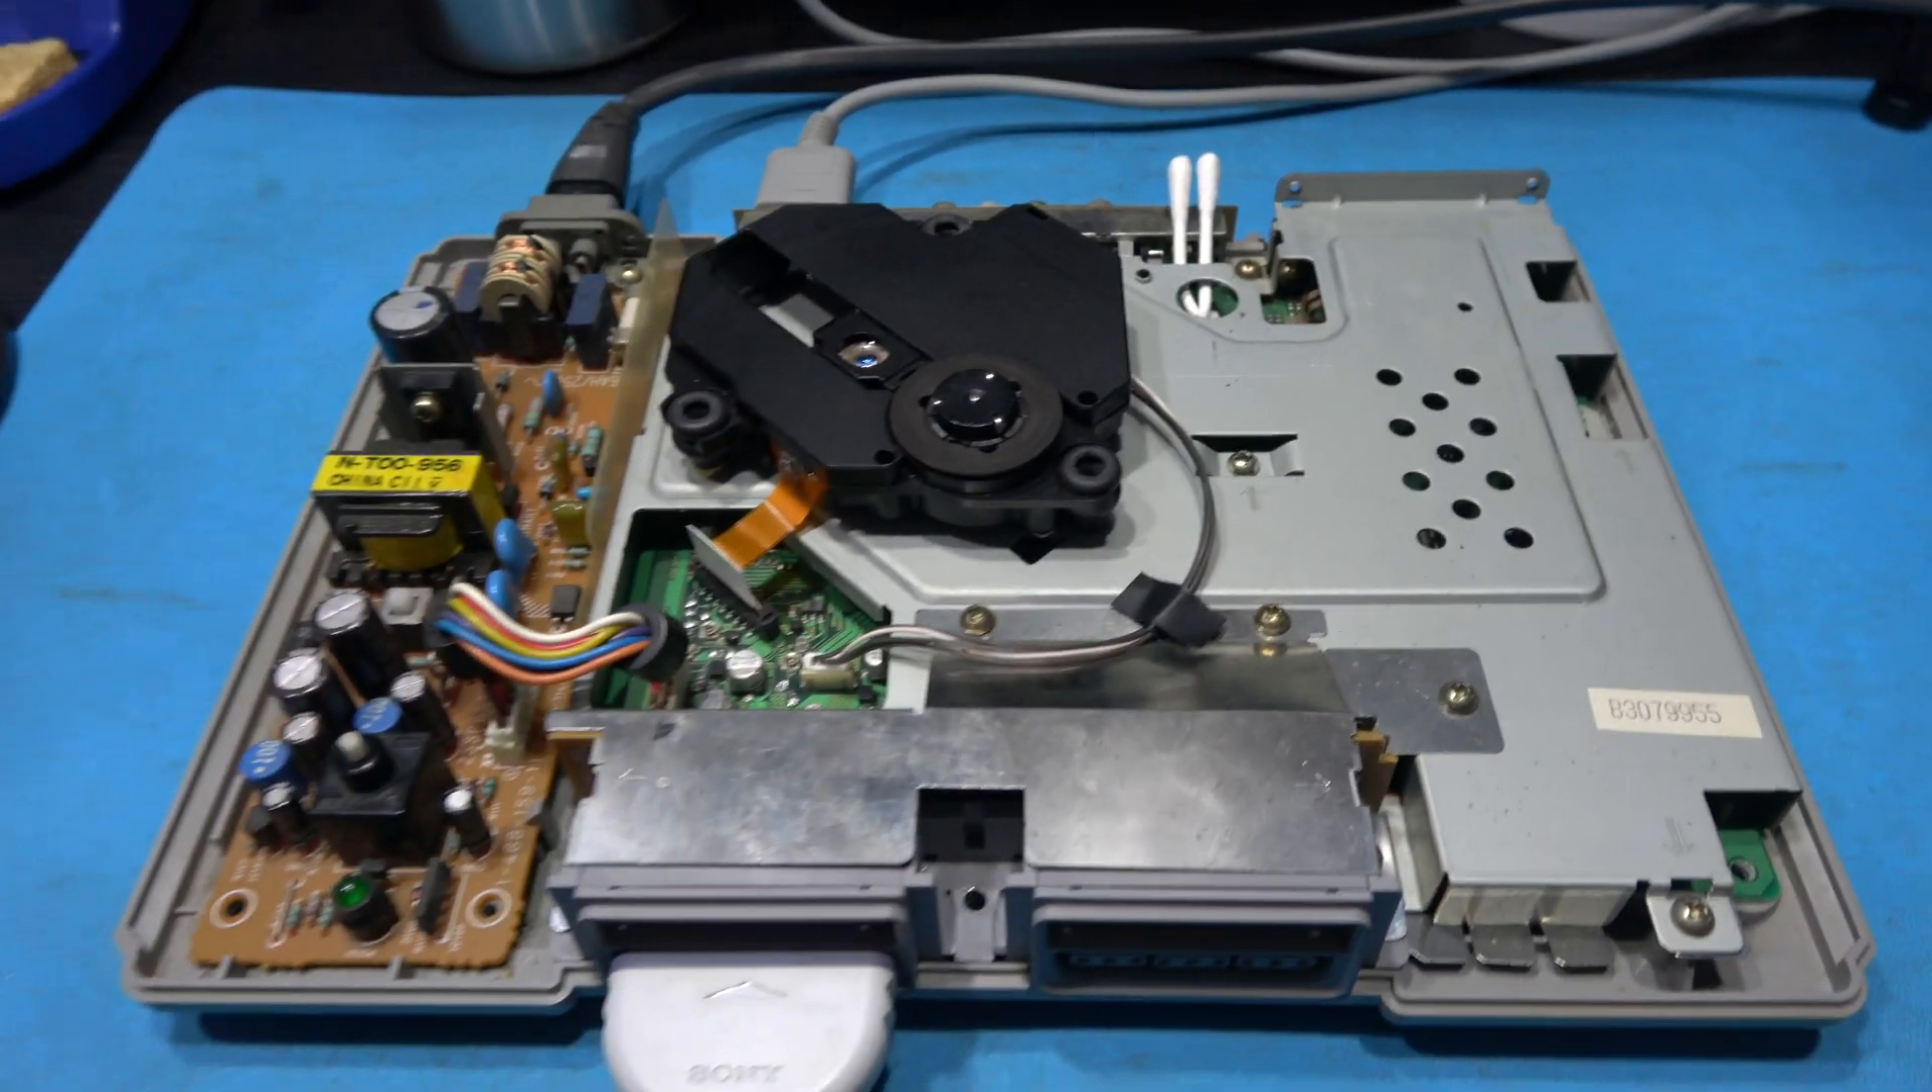PlayStation optical pickup is in. It looks like the old one.